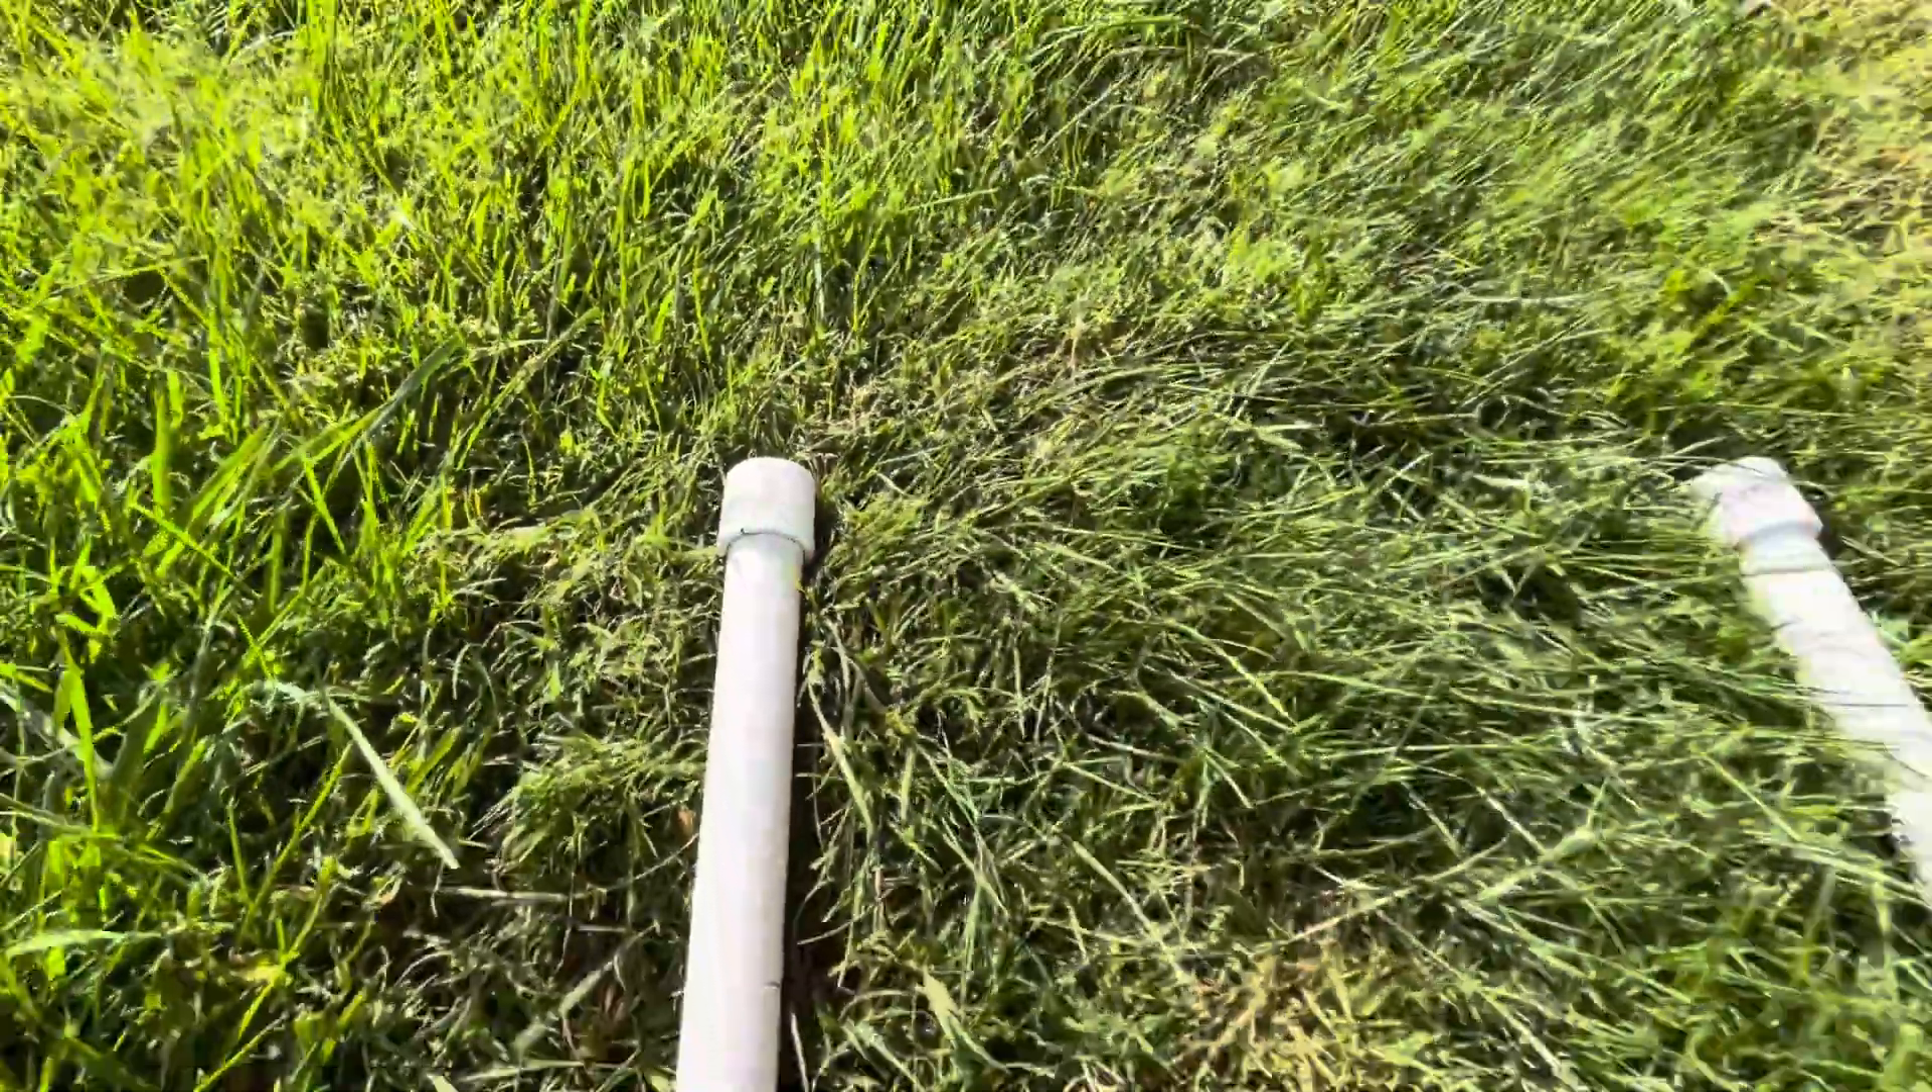On the end, I have the three quarter inch PVC caps that have also been glued on there.